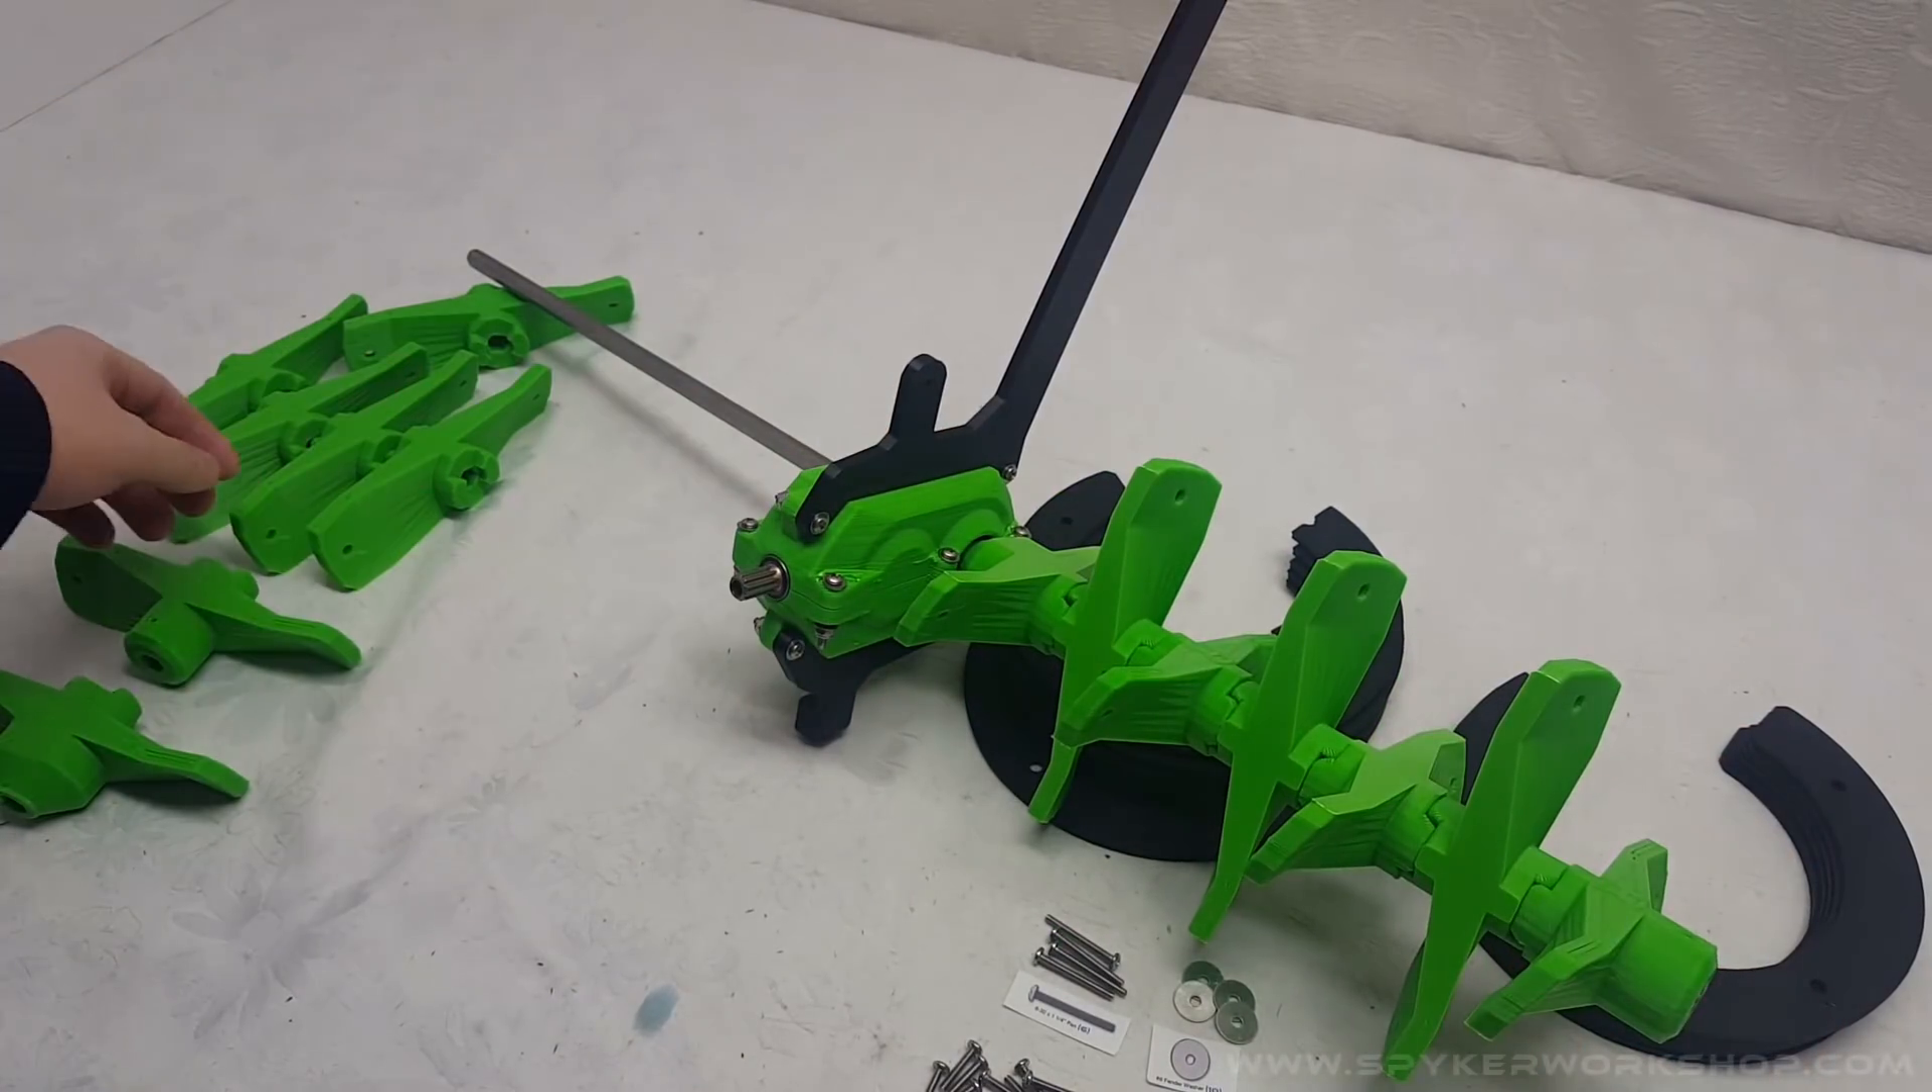So here is what the right auger should look like once you get it installed.